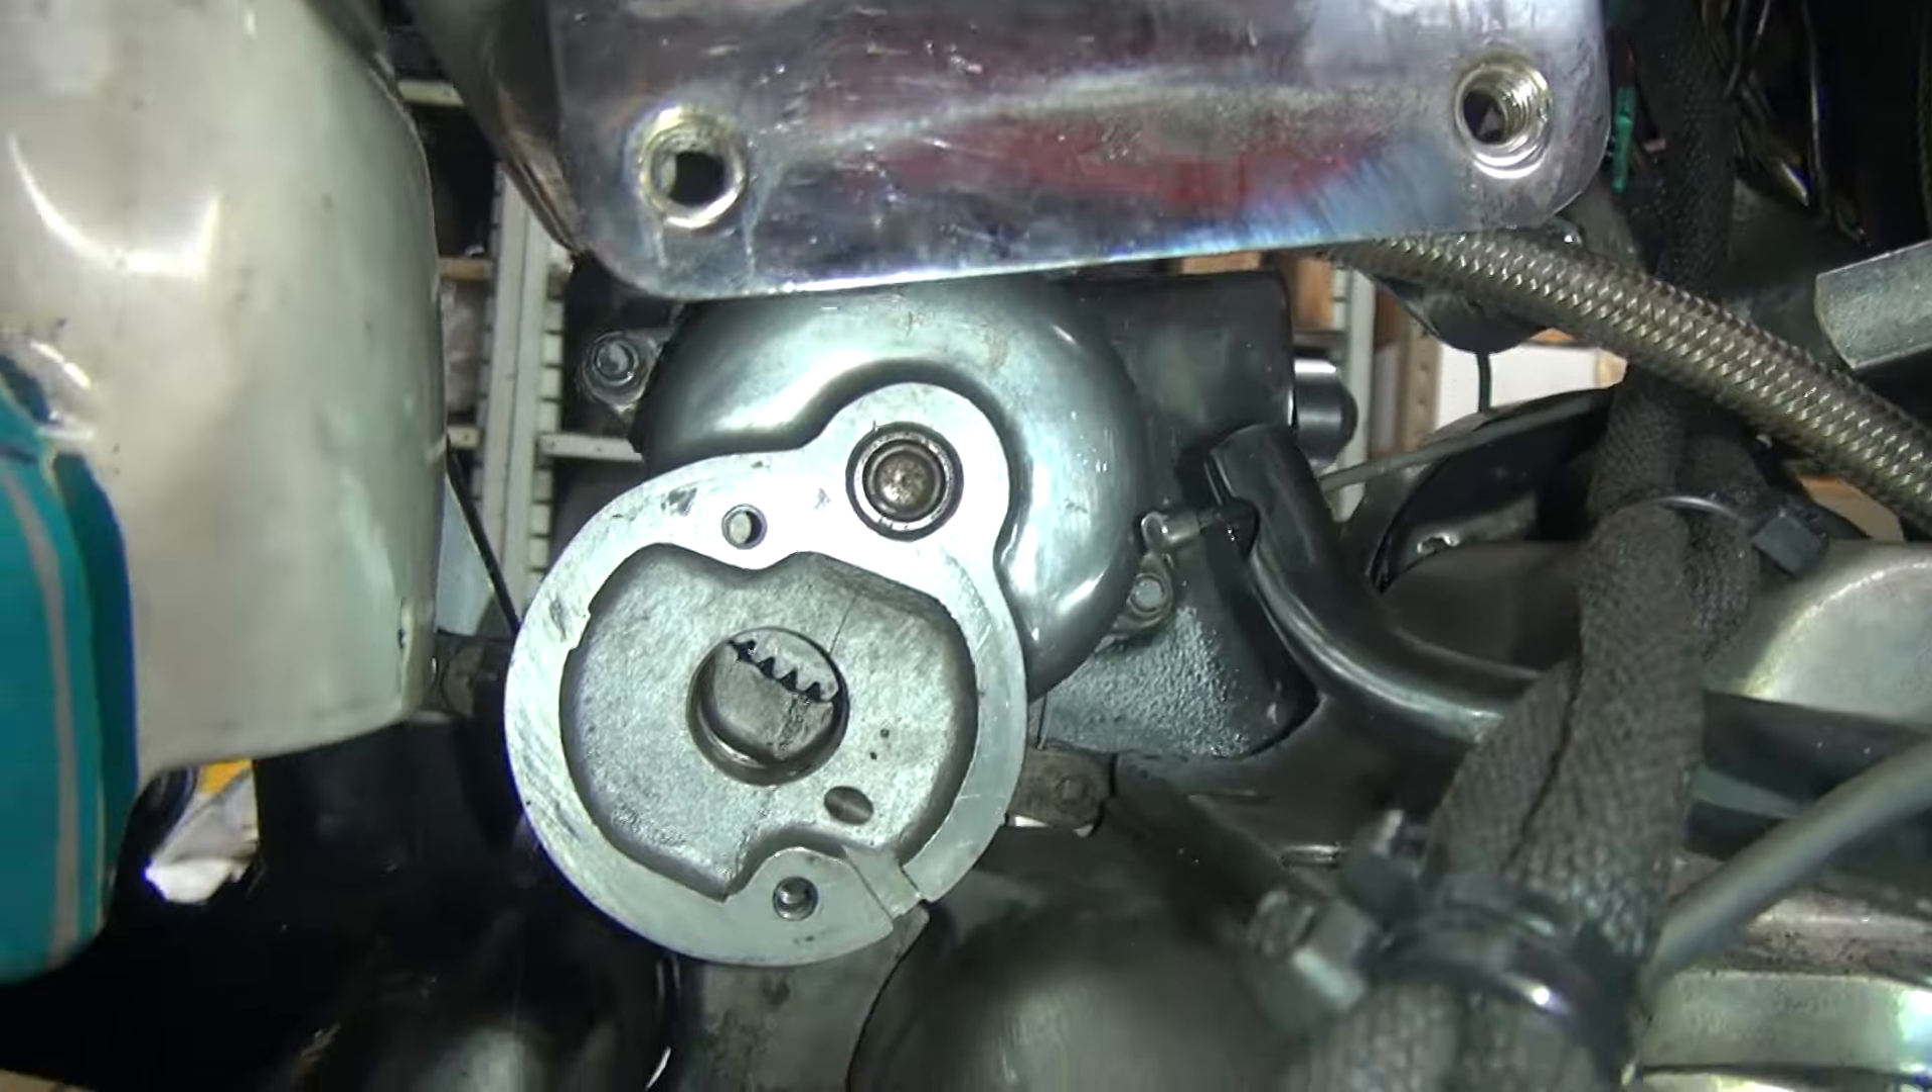Okay, we got the starter housing adapter up in there now. It's all gooped up.